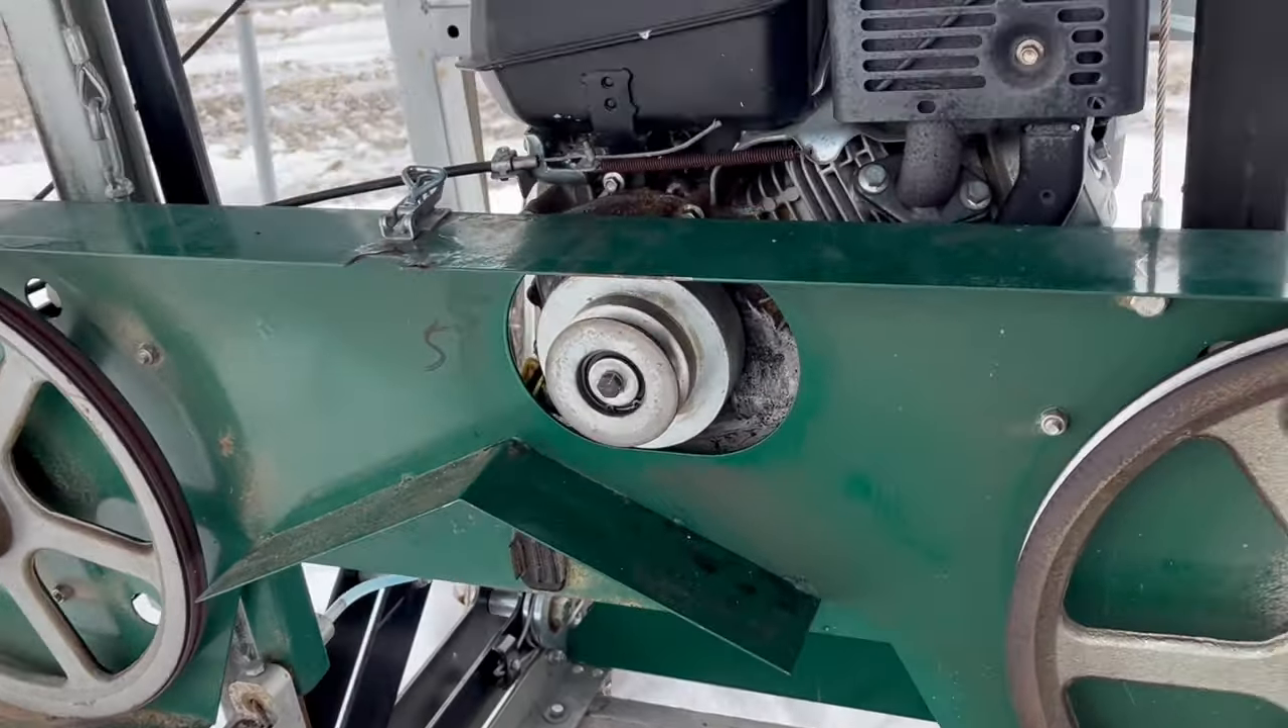Okay, the clutch is back in place.